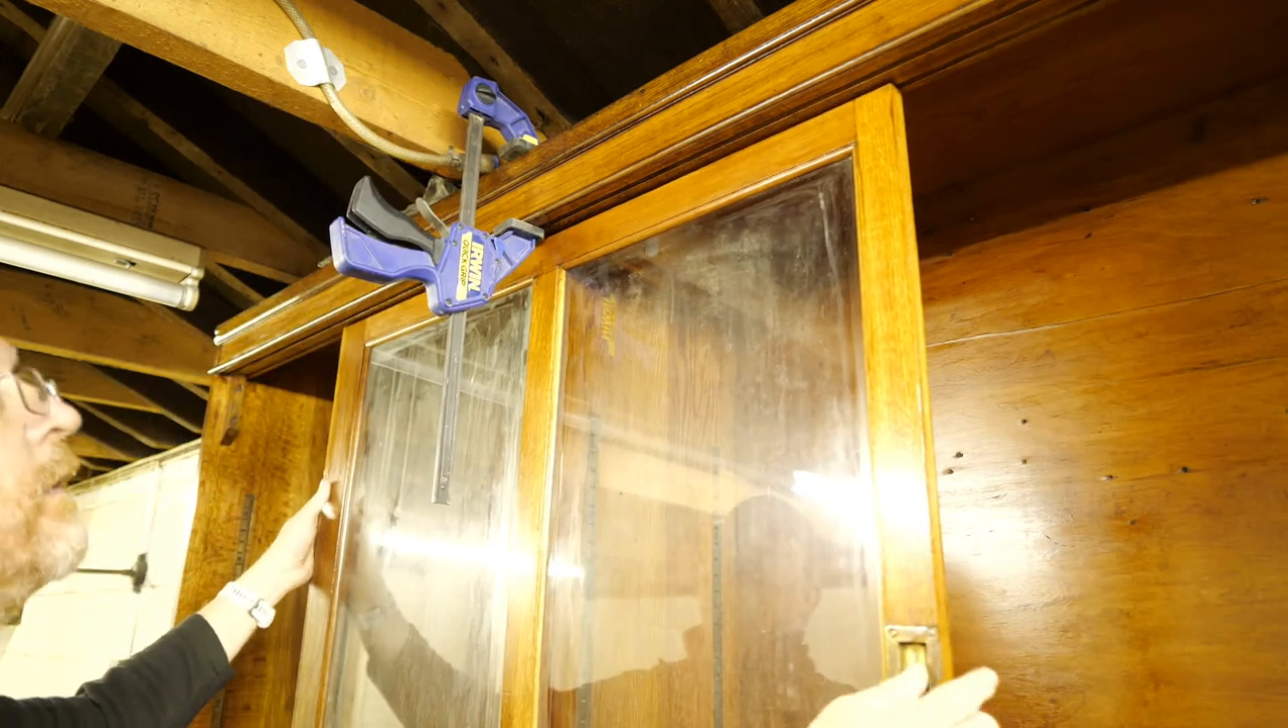Until the guides are reinstalled, the door is unstable, so I attach this clamp near the top to make sure things didn't fall out.